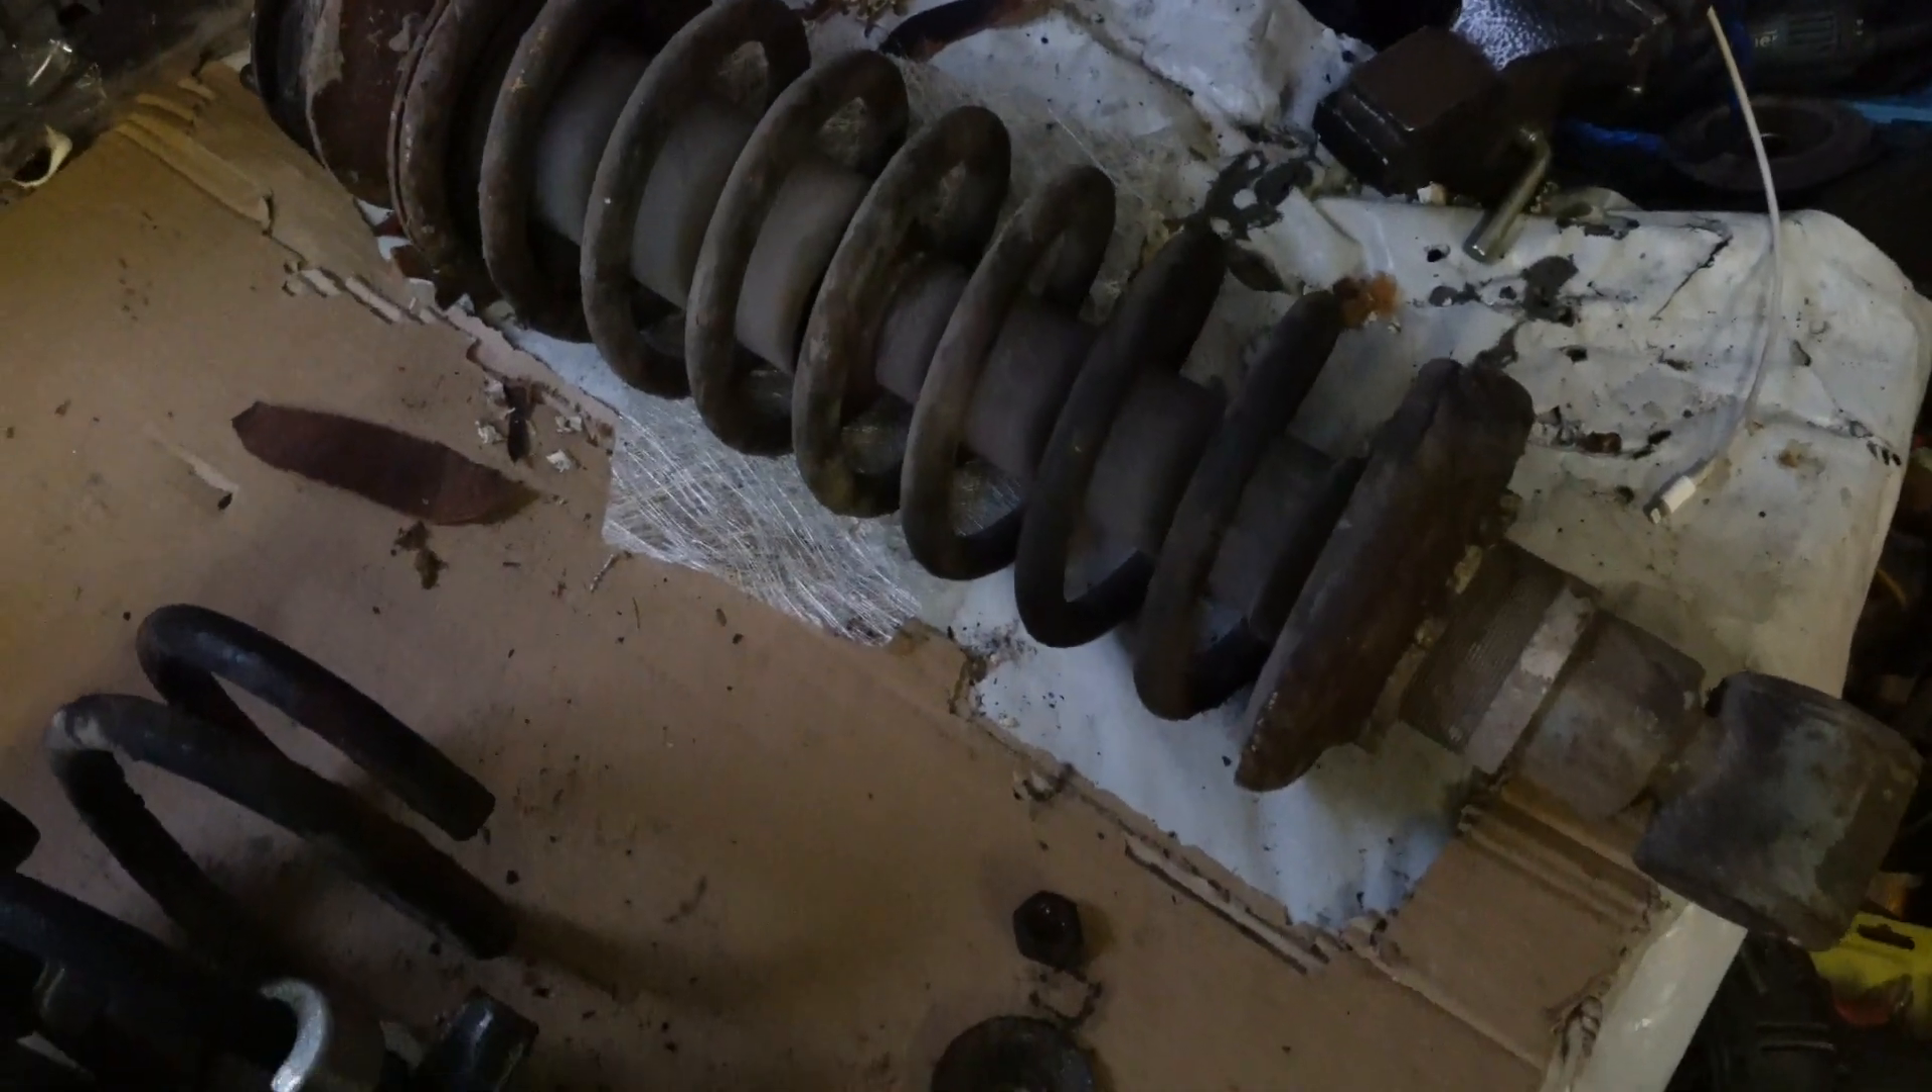Then I've got the other shock out I've not obviously disassembled that yet.